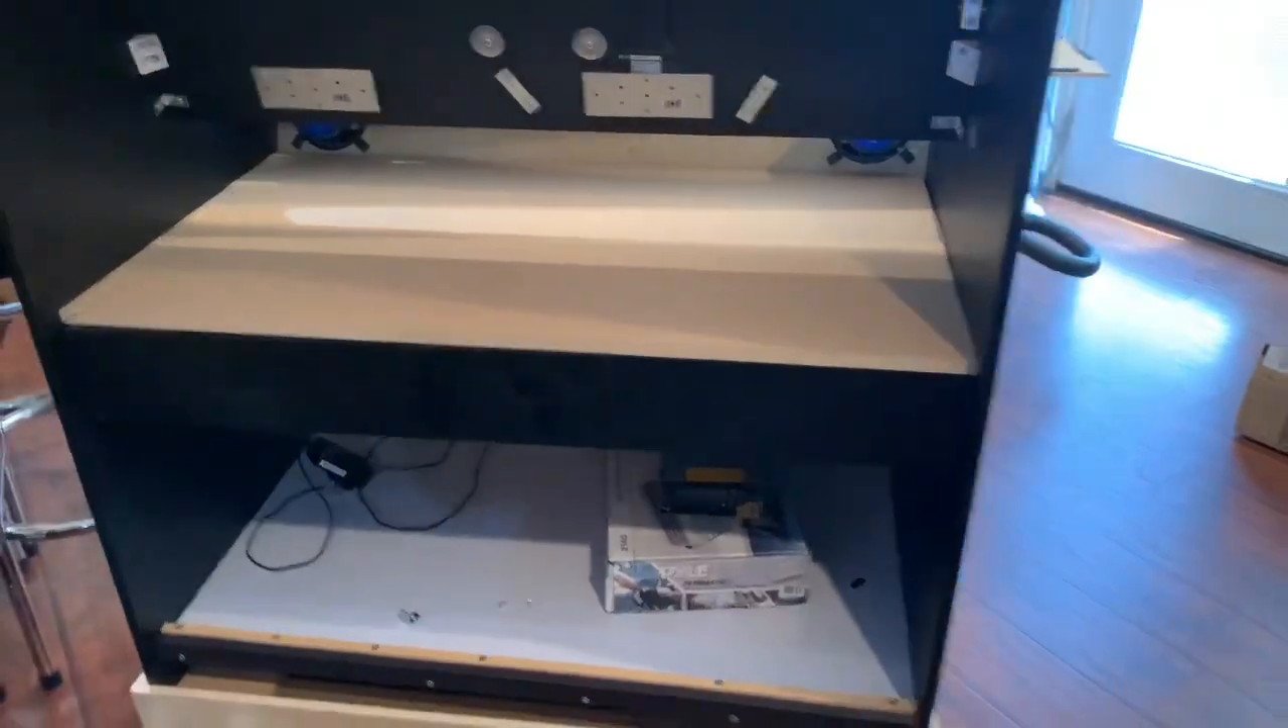All right guys the shelf is on.